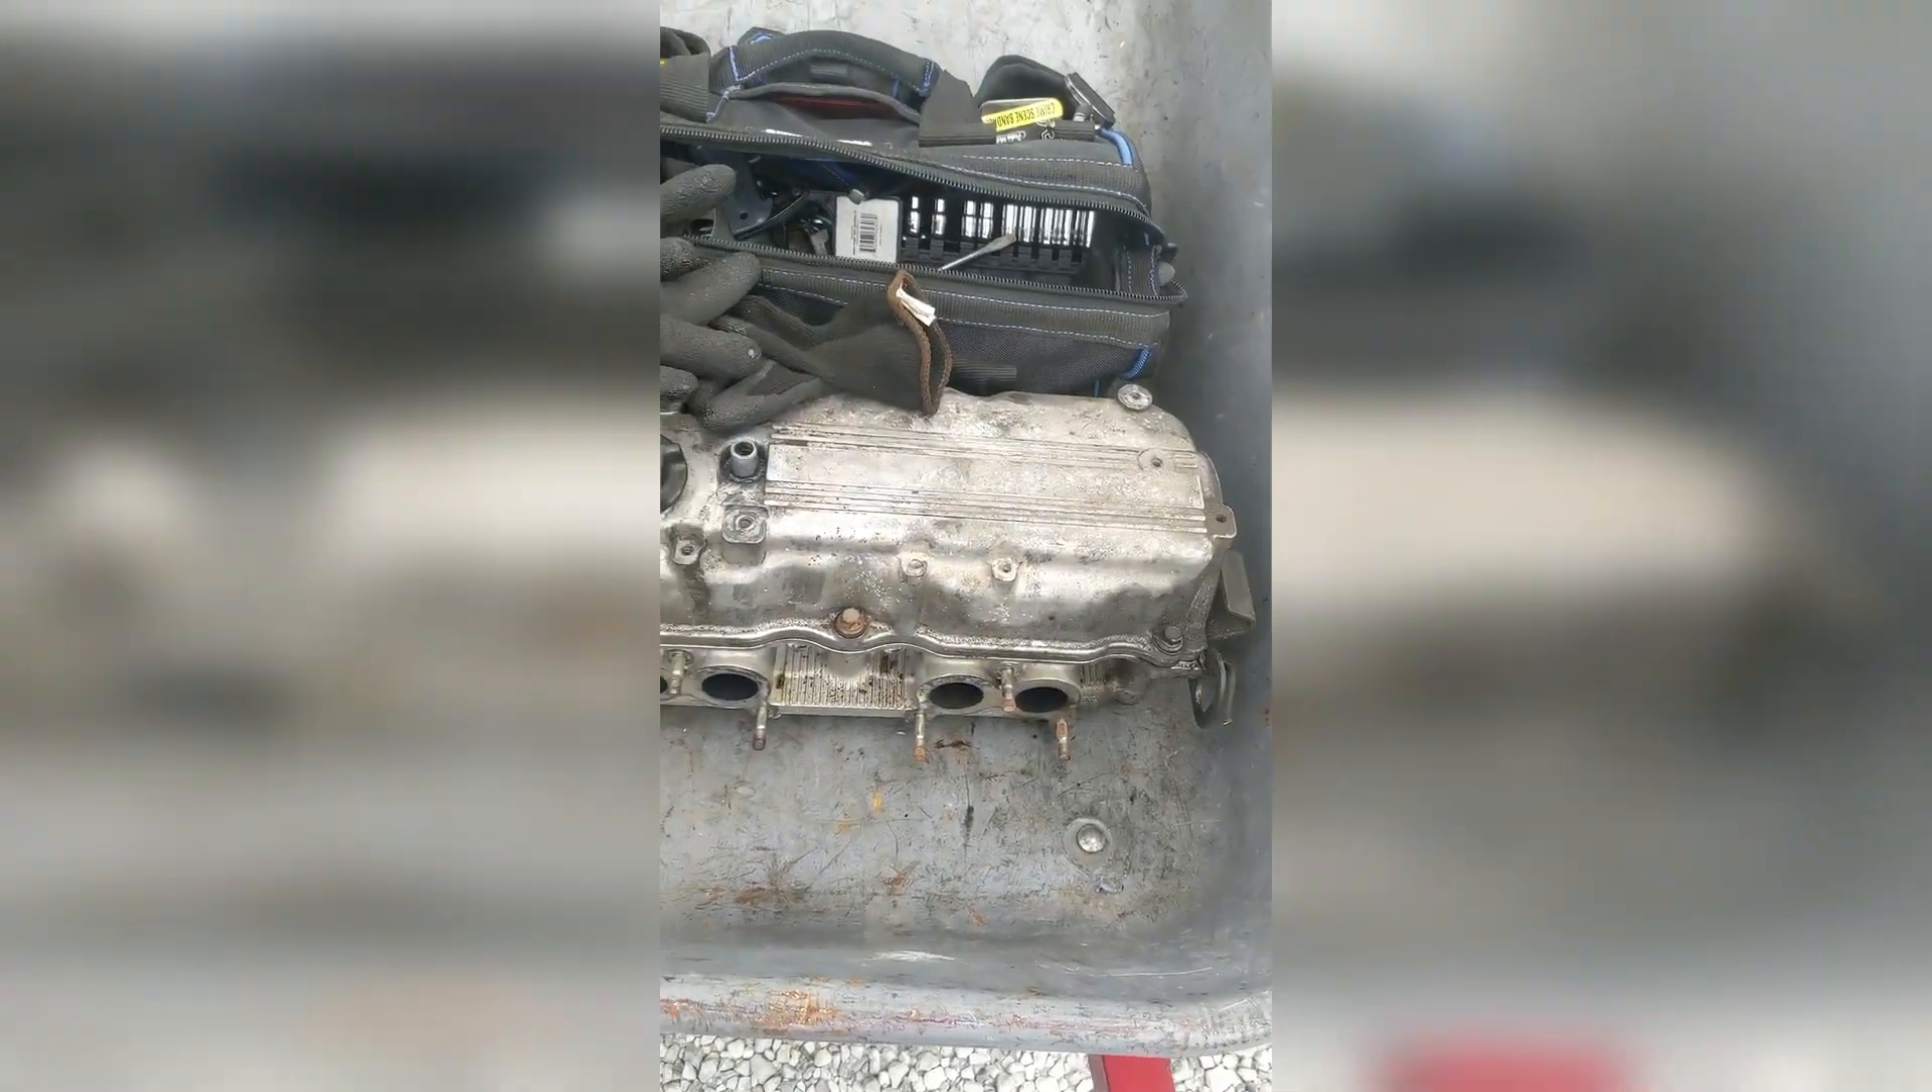Okay, got that cylinder head off and put the valve cover on it.